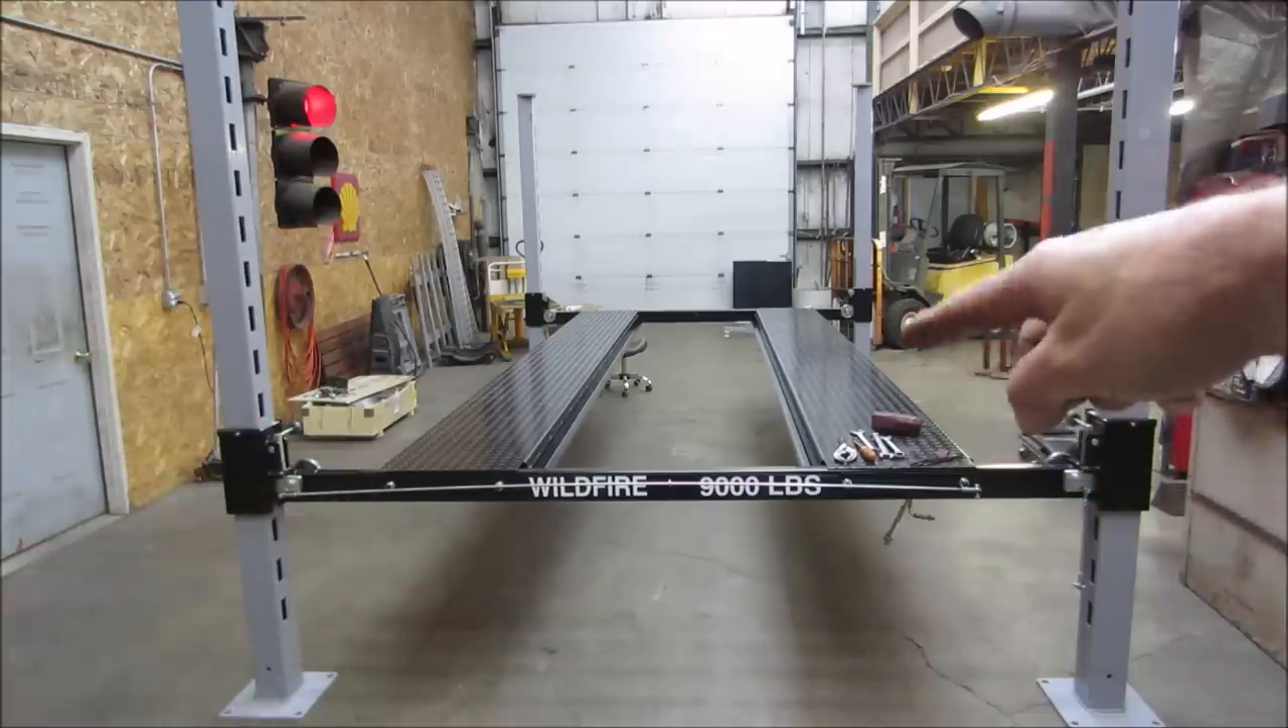Most of the metal work is already done. All the big heavy pieces are put in place.